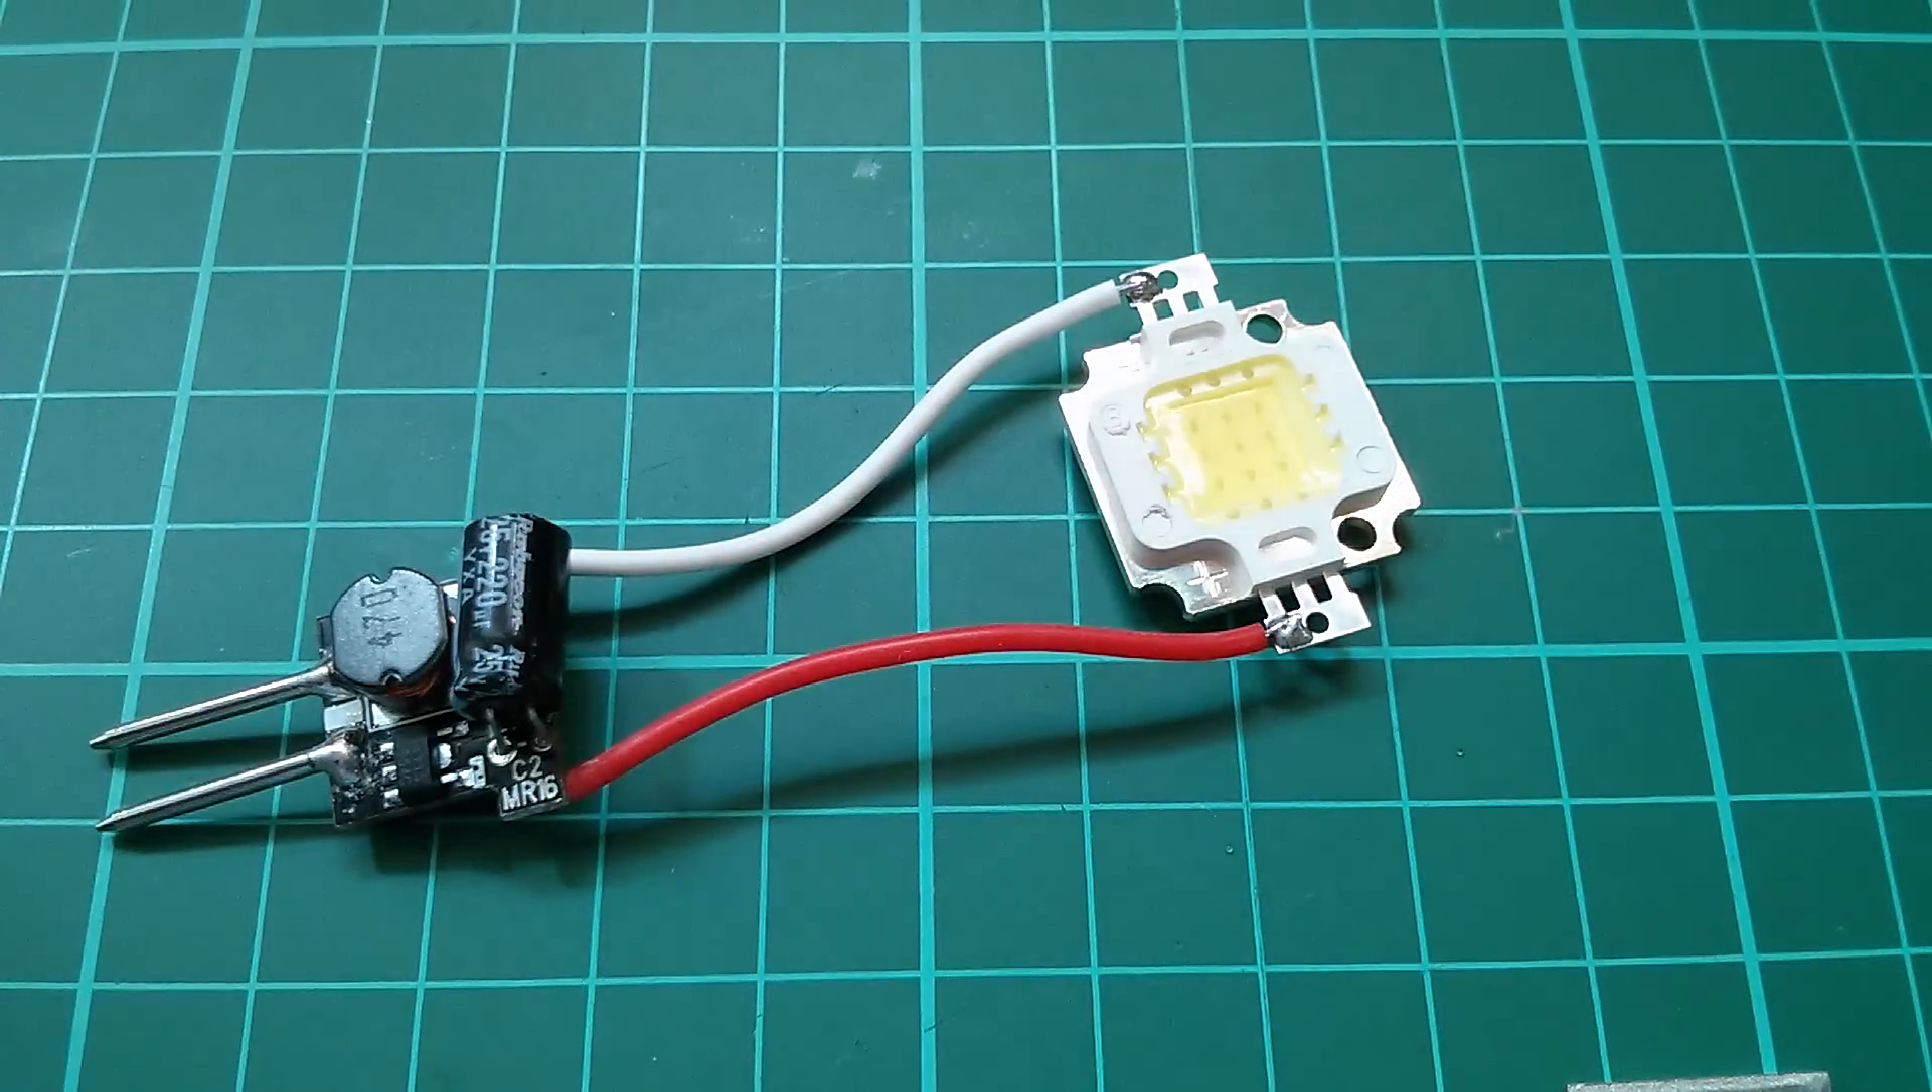So red wire goes to positive and the white wire to negative and that's the driver attached to the LED.